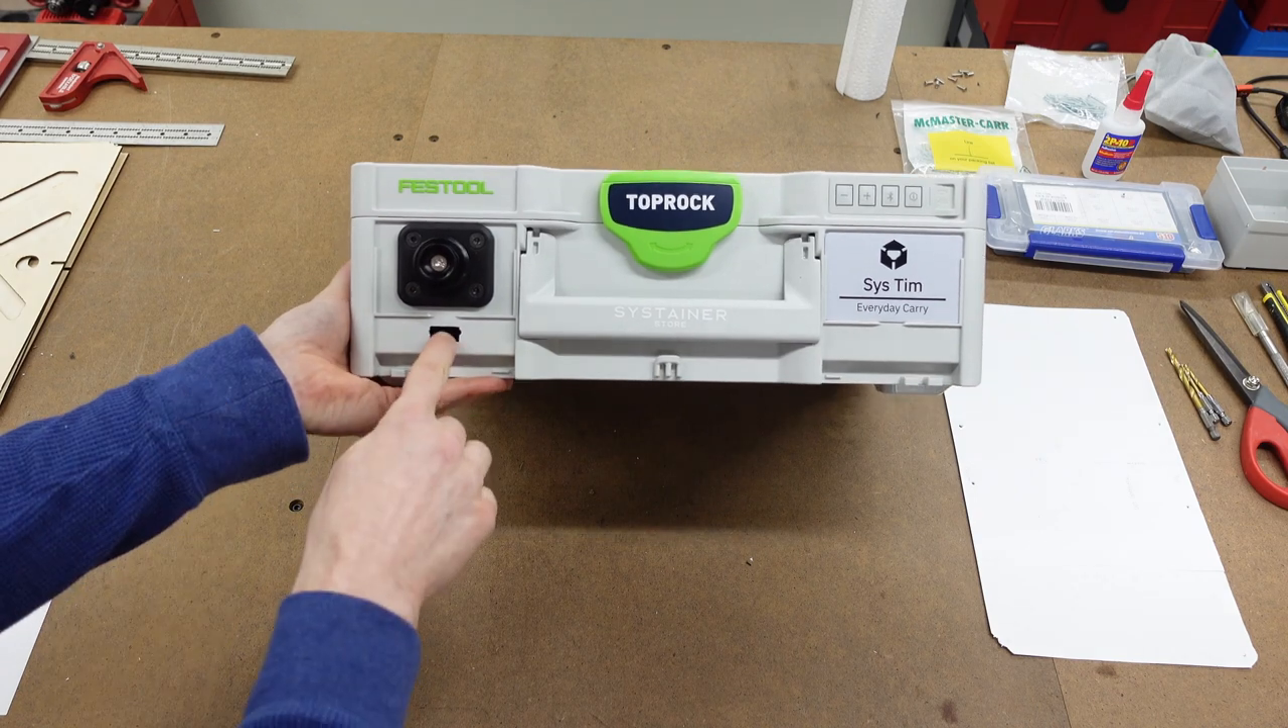Let's see on the front here, I've mounted the quad lock mount.